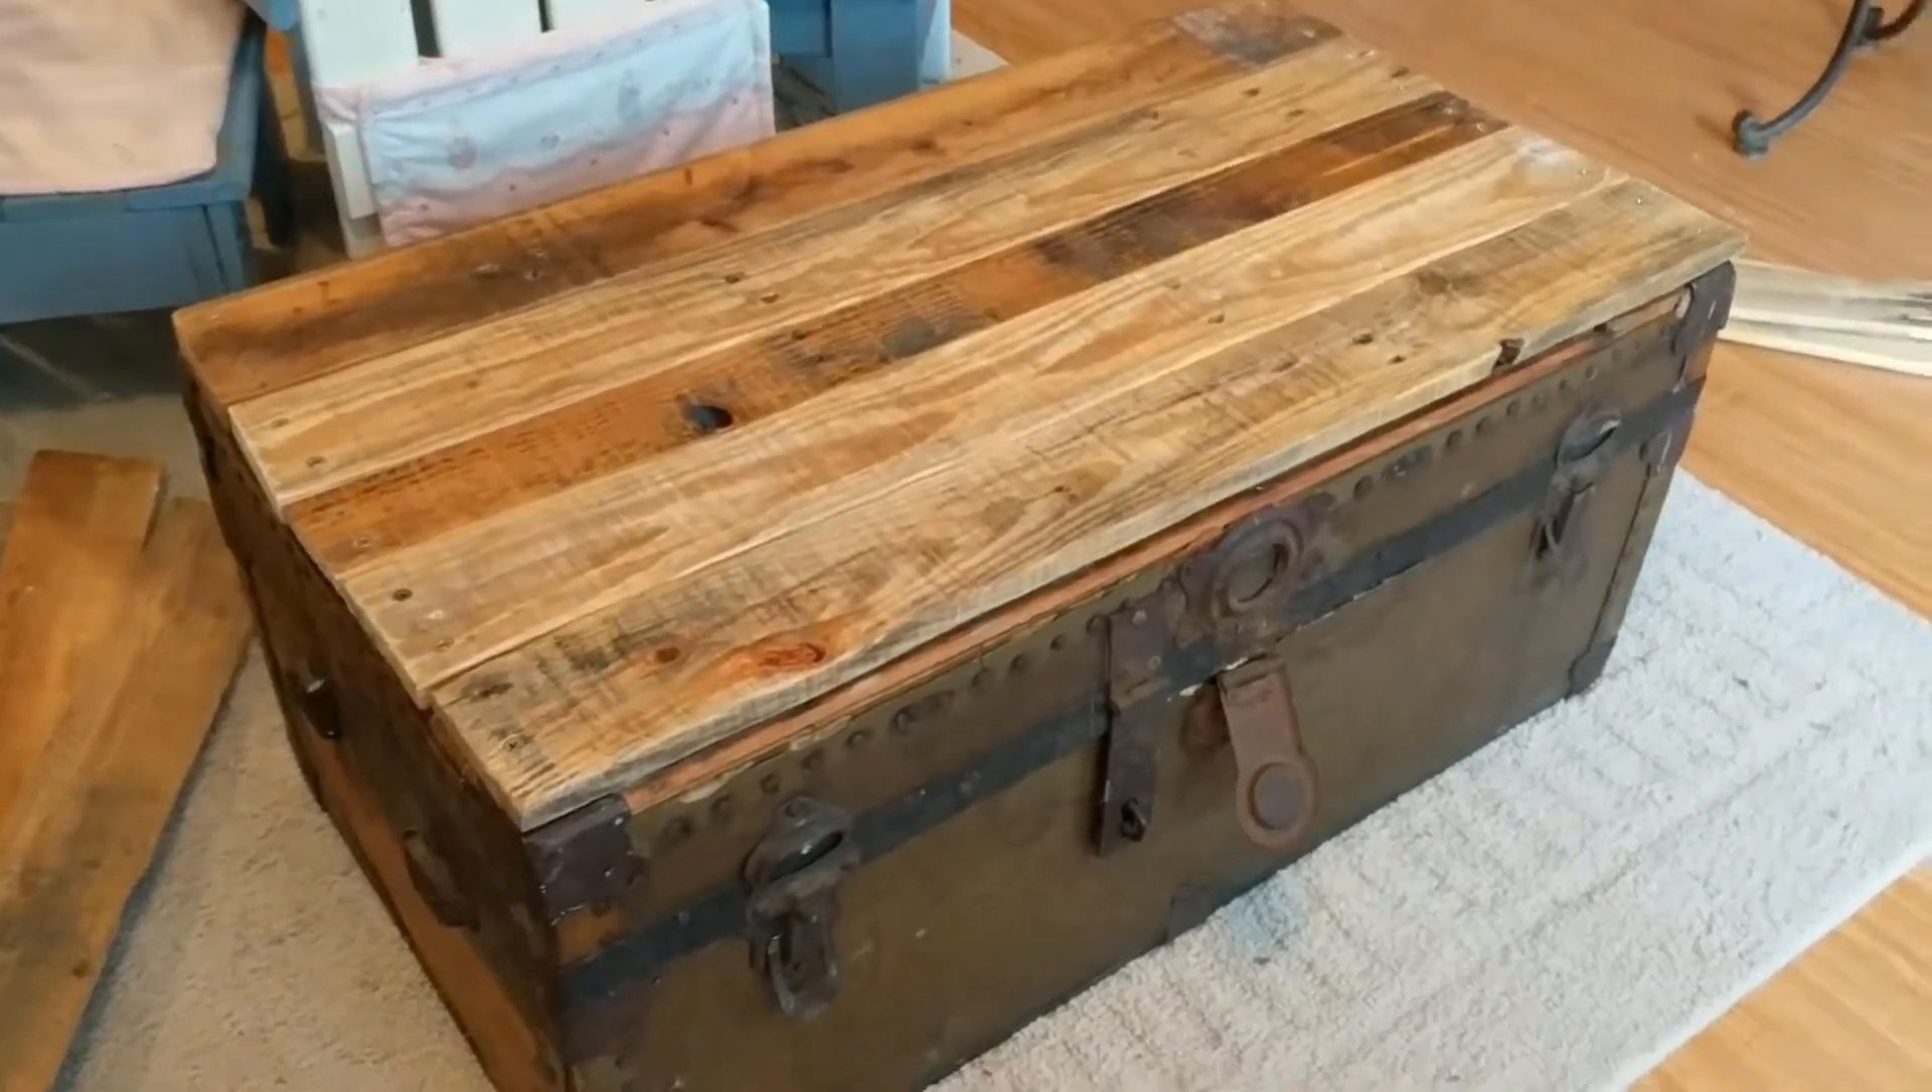My pallet wood resurfacing project is now complete.